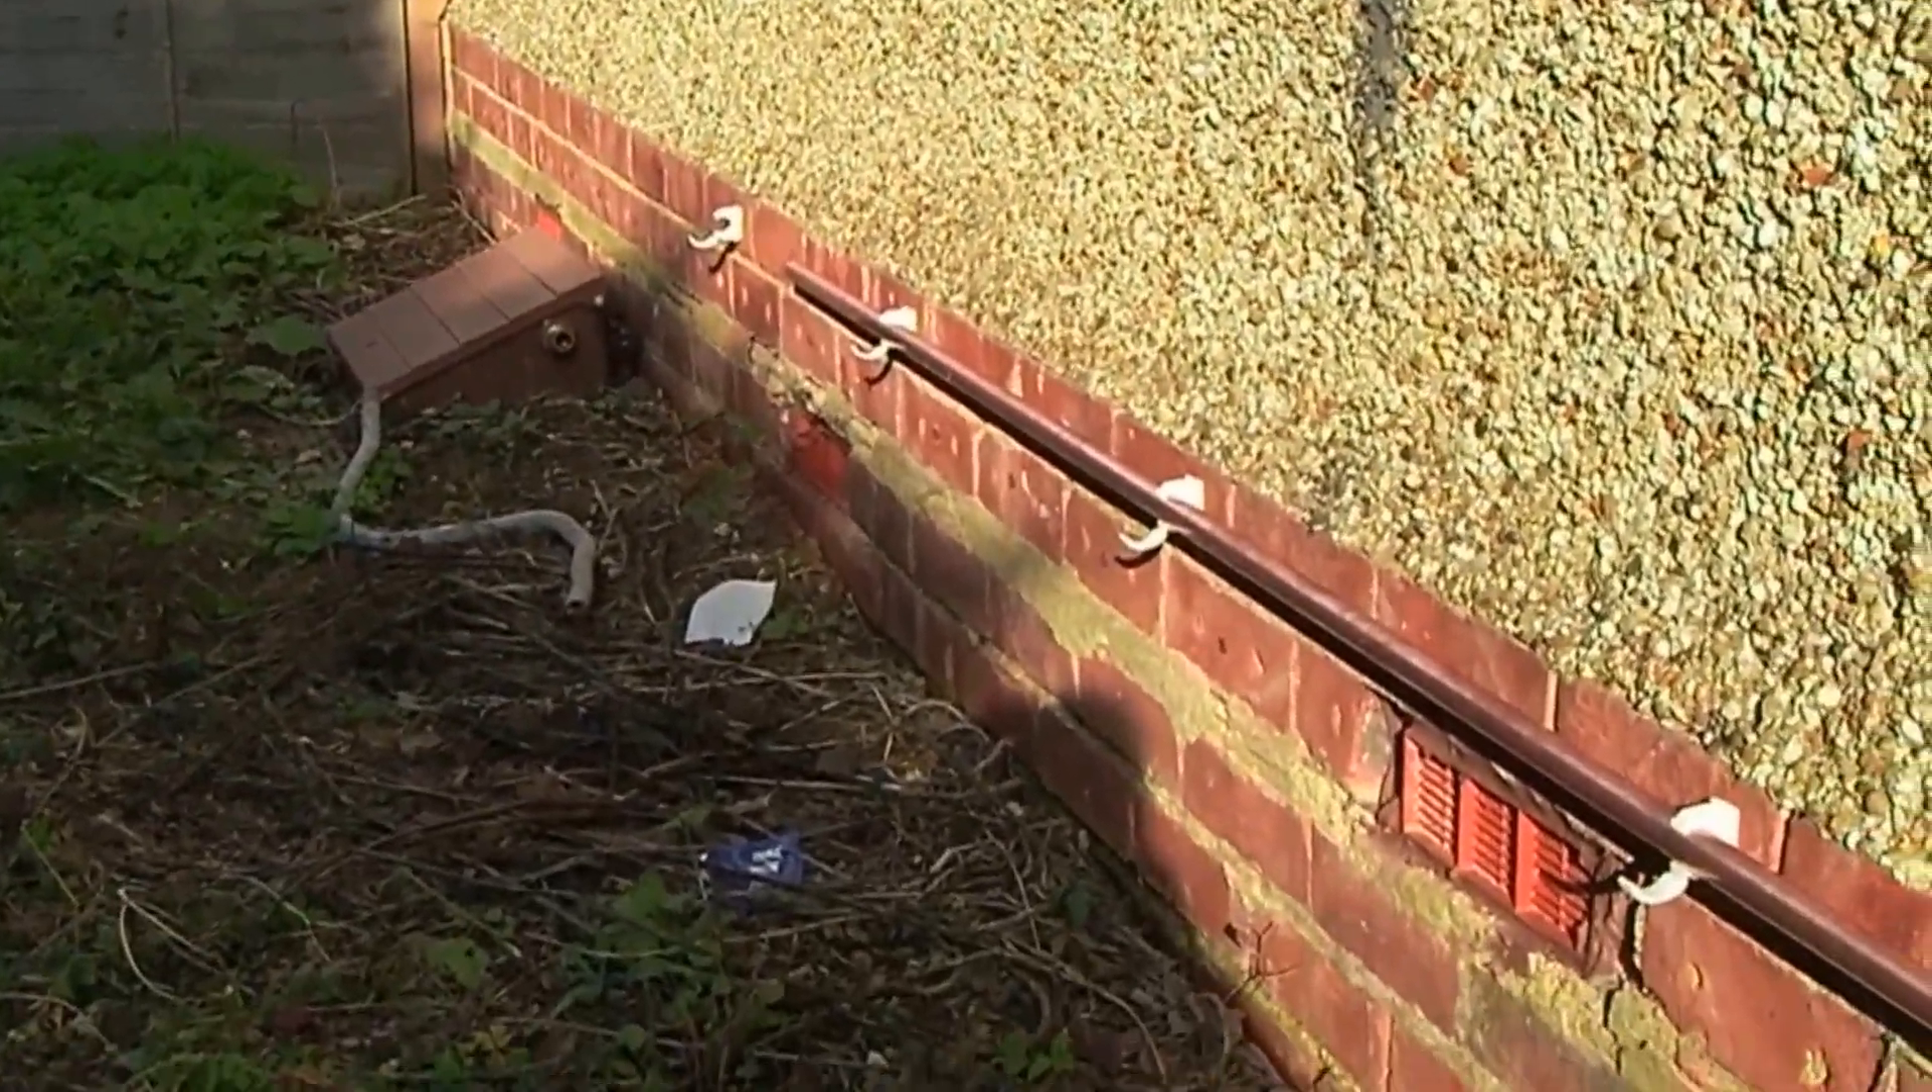You can see down there that I've fitted the pipe clips to the wall.